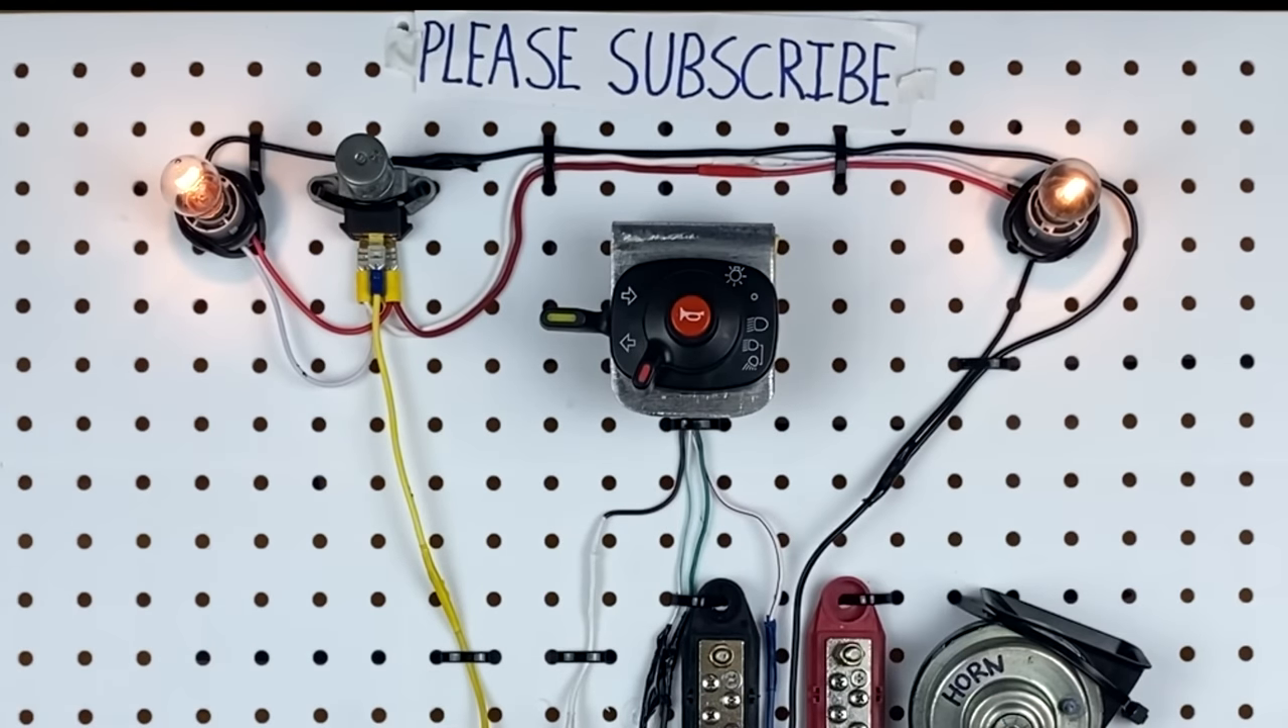Alright, we are now making progress. You can see we now have headlights.